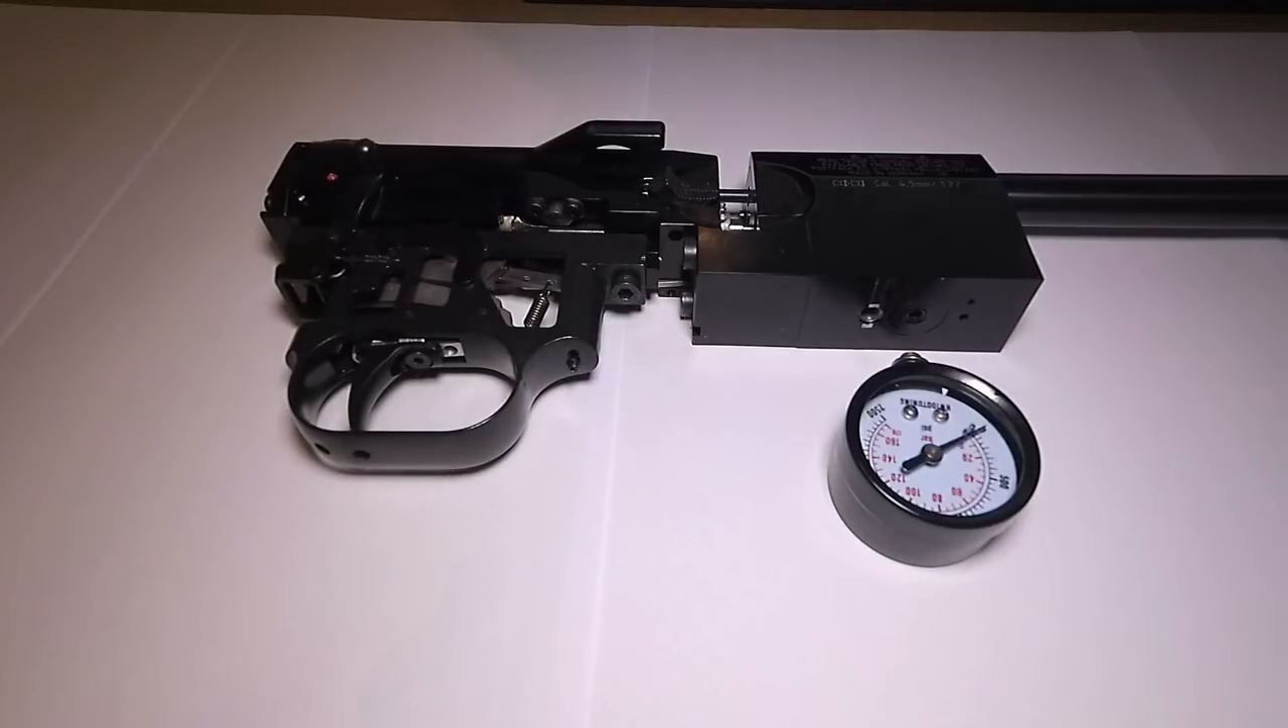As you can see I've already removed the gun from the stock, removed the scope and mounts.